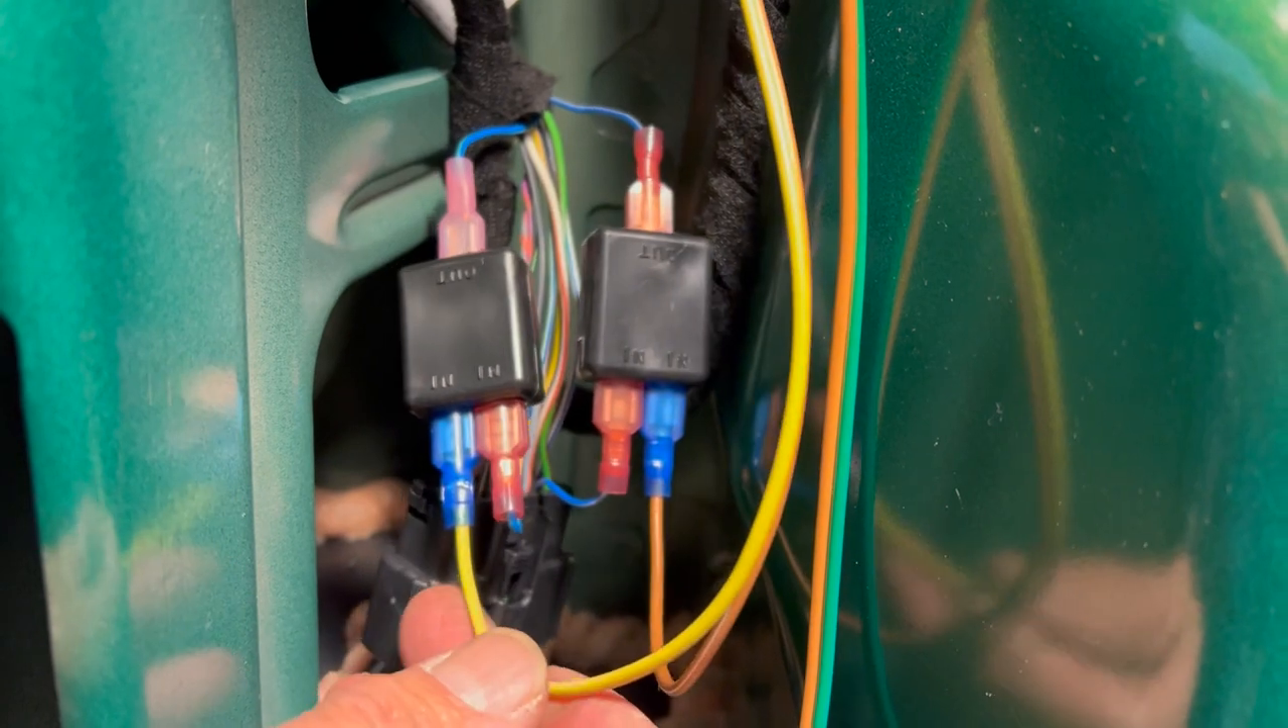So here's our diodes installed and hooked up to the trailer wires from the RV. The yellow wire is the left turn signal and combined stop signal and the brown wire is the running lights or tail lights.